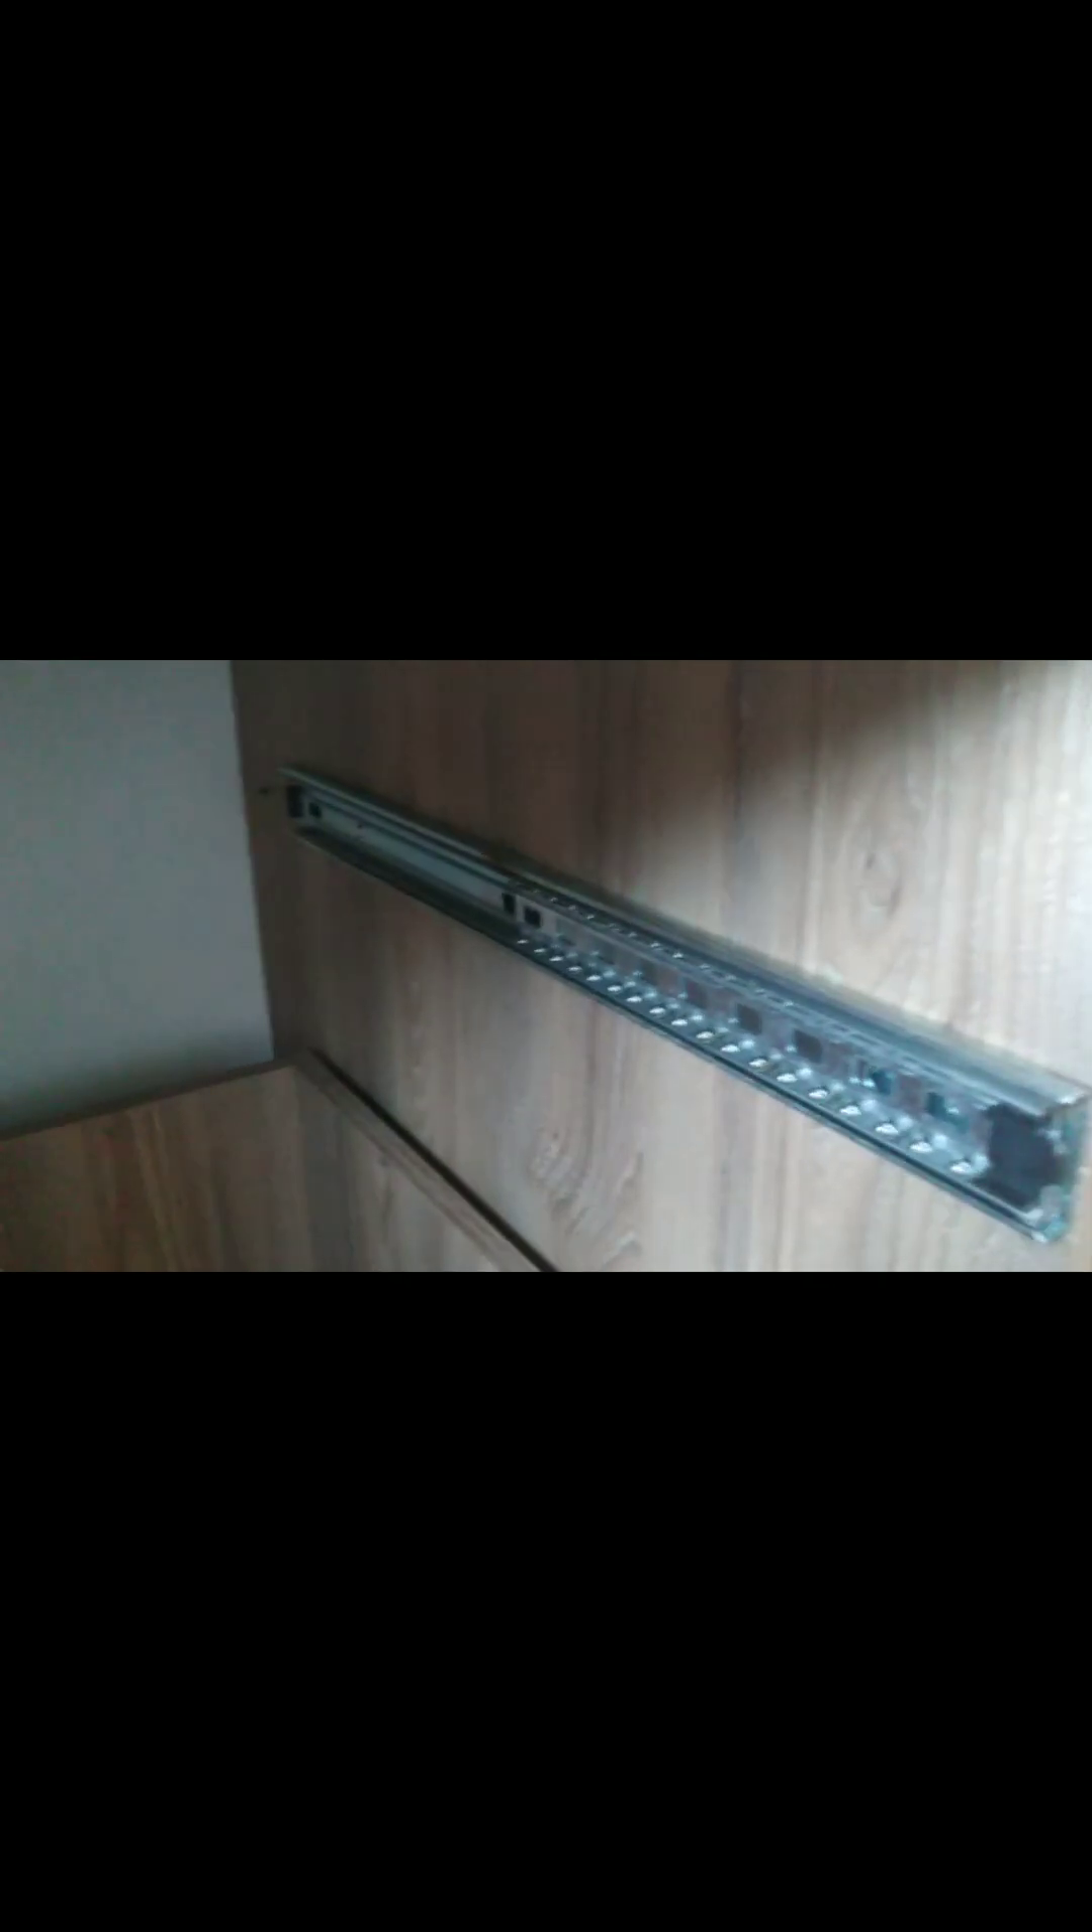De esta manera ya hemos instalado también acá las partes de los rieles que van pegados a la base.